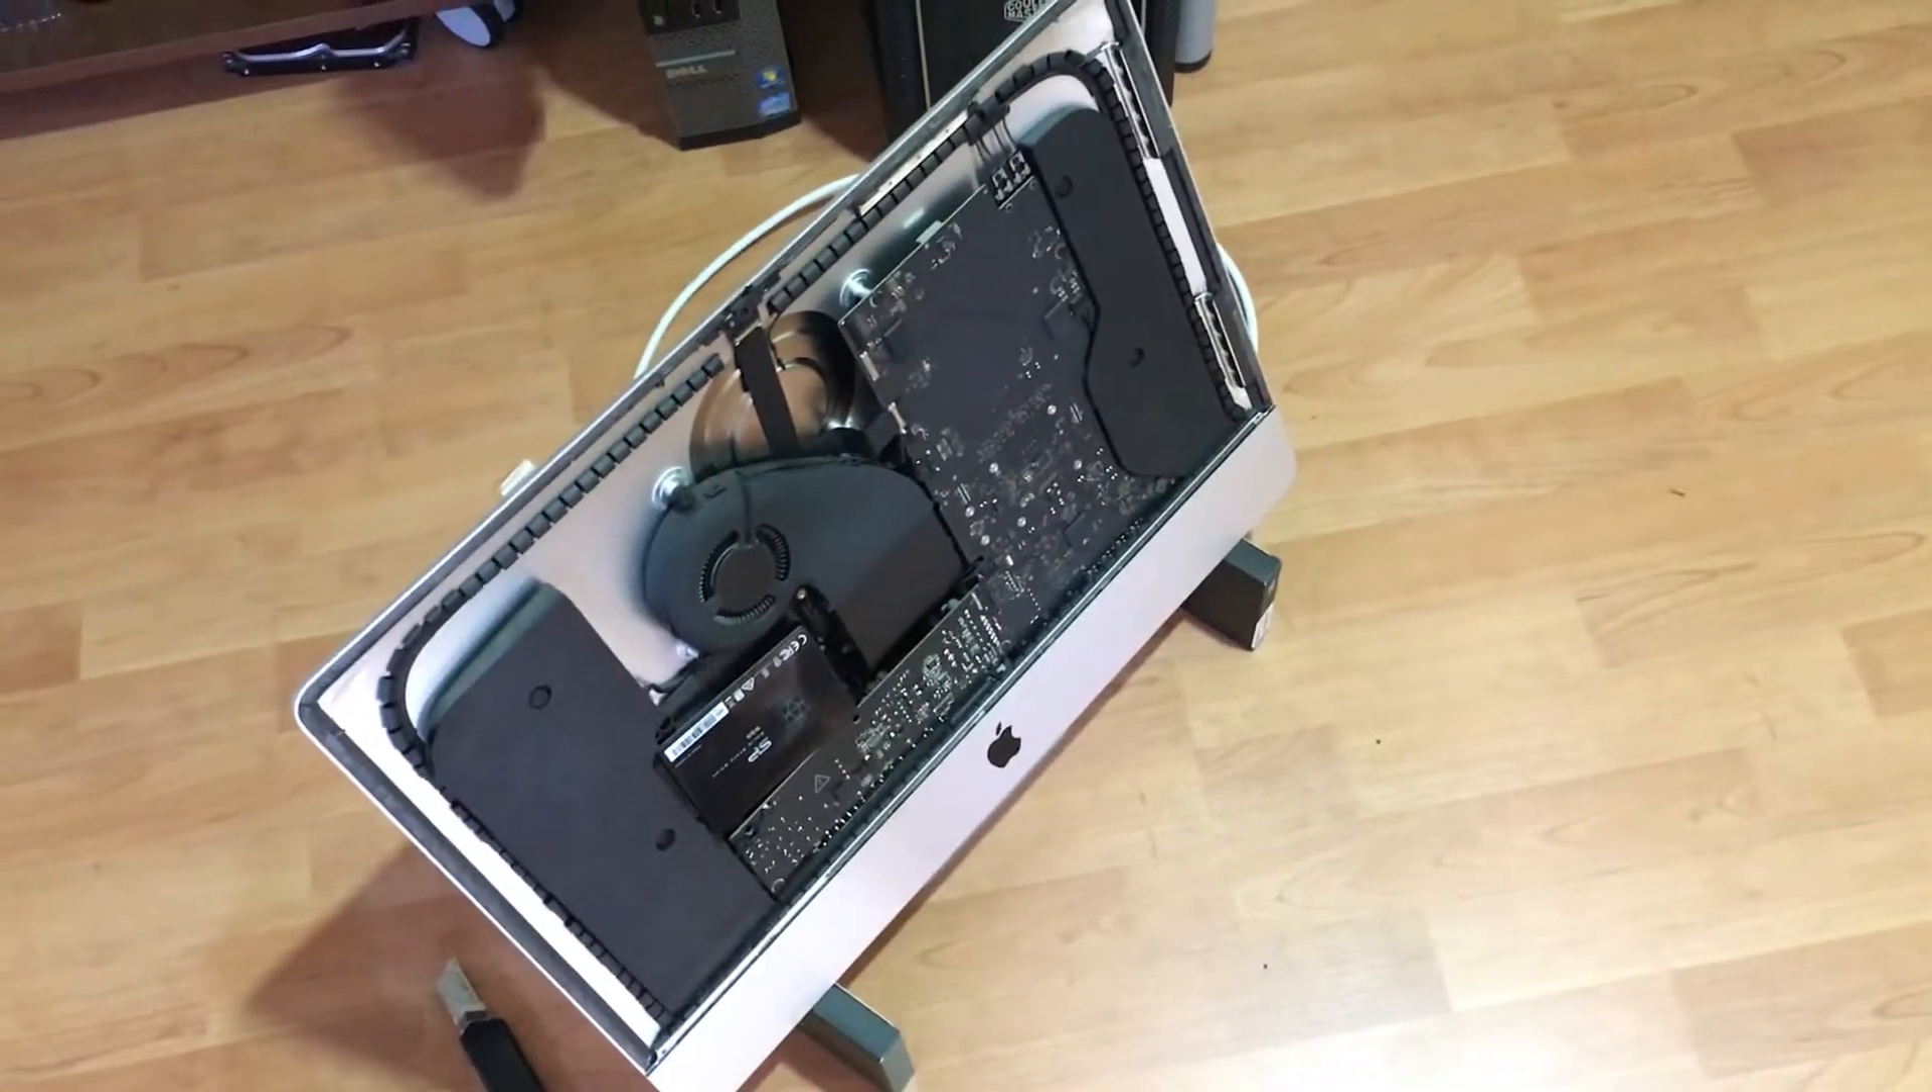I successfully took off the display.